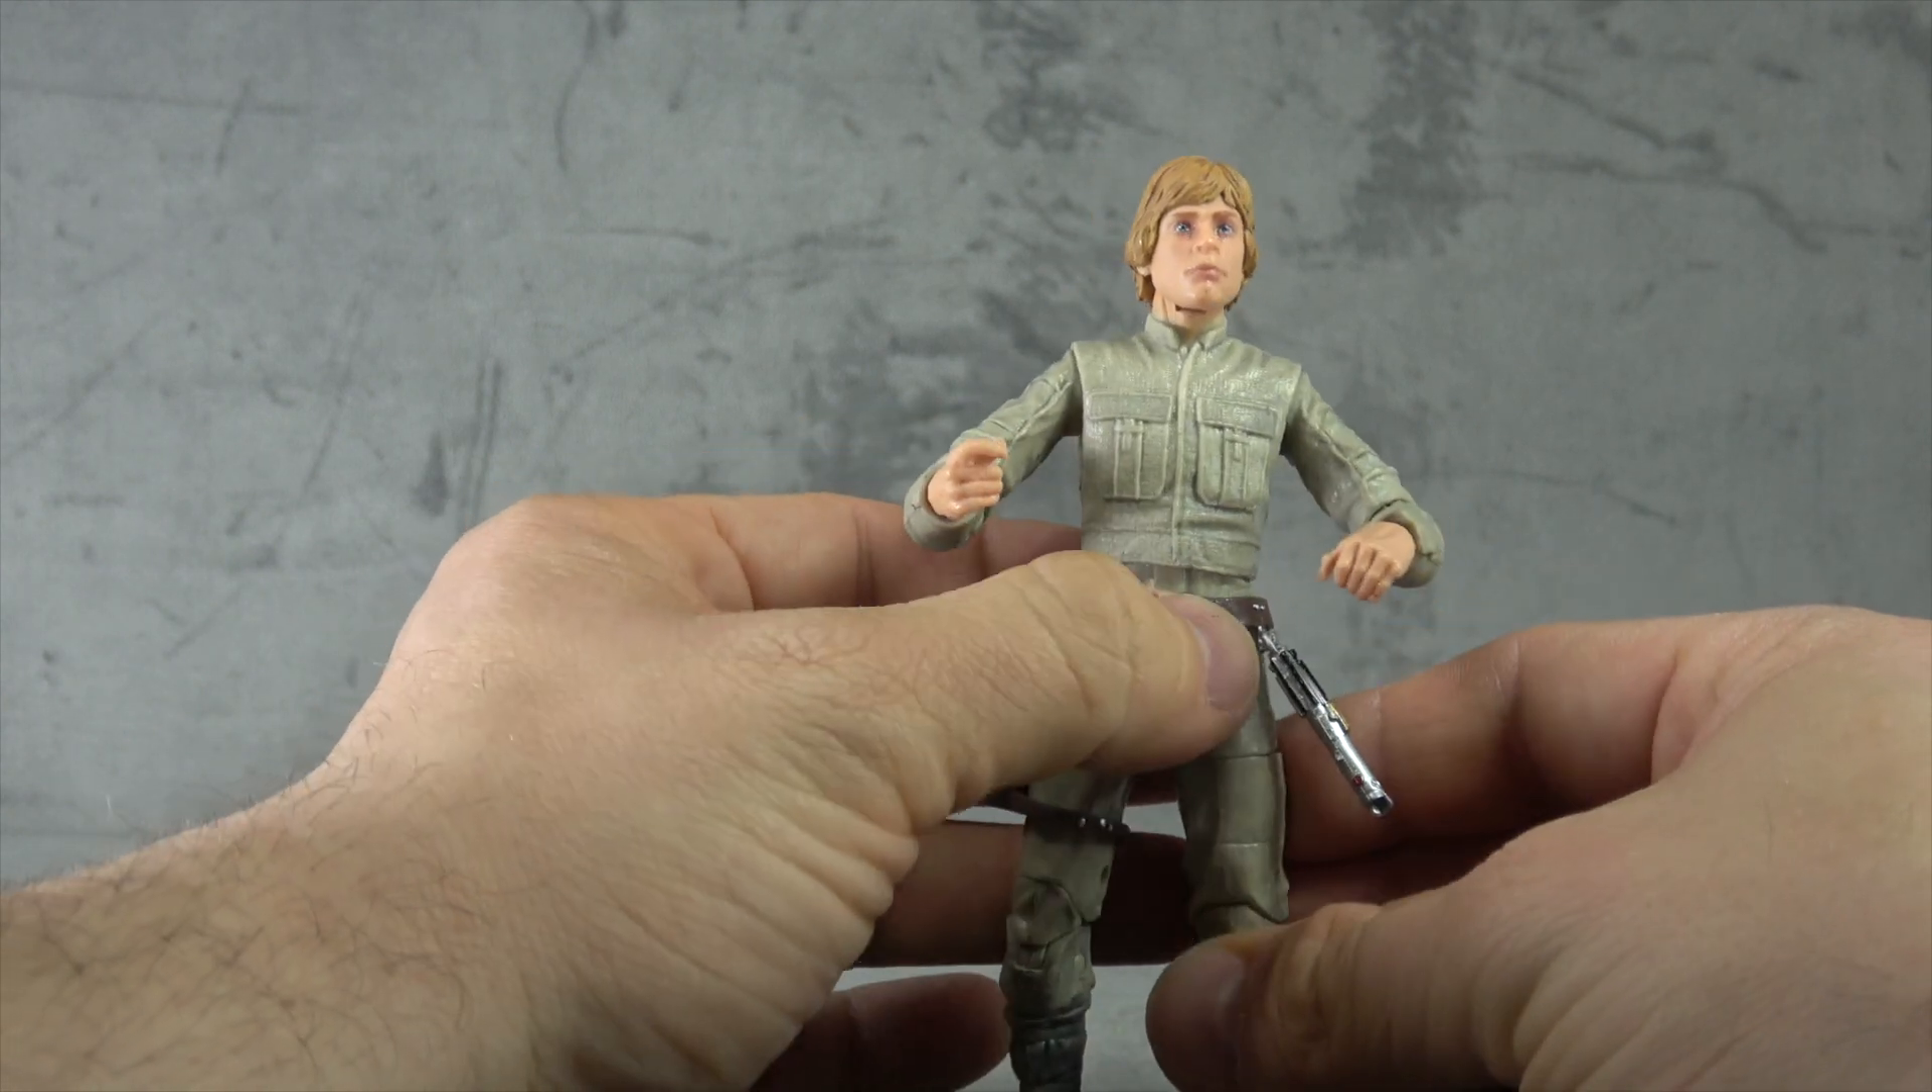Because of the shape of the thighs and the hips the blade always wants to kind of sit out at an angle so it doesn't sit quite naturally.